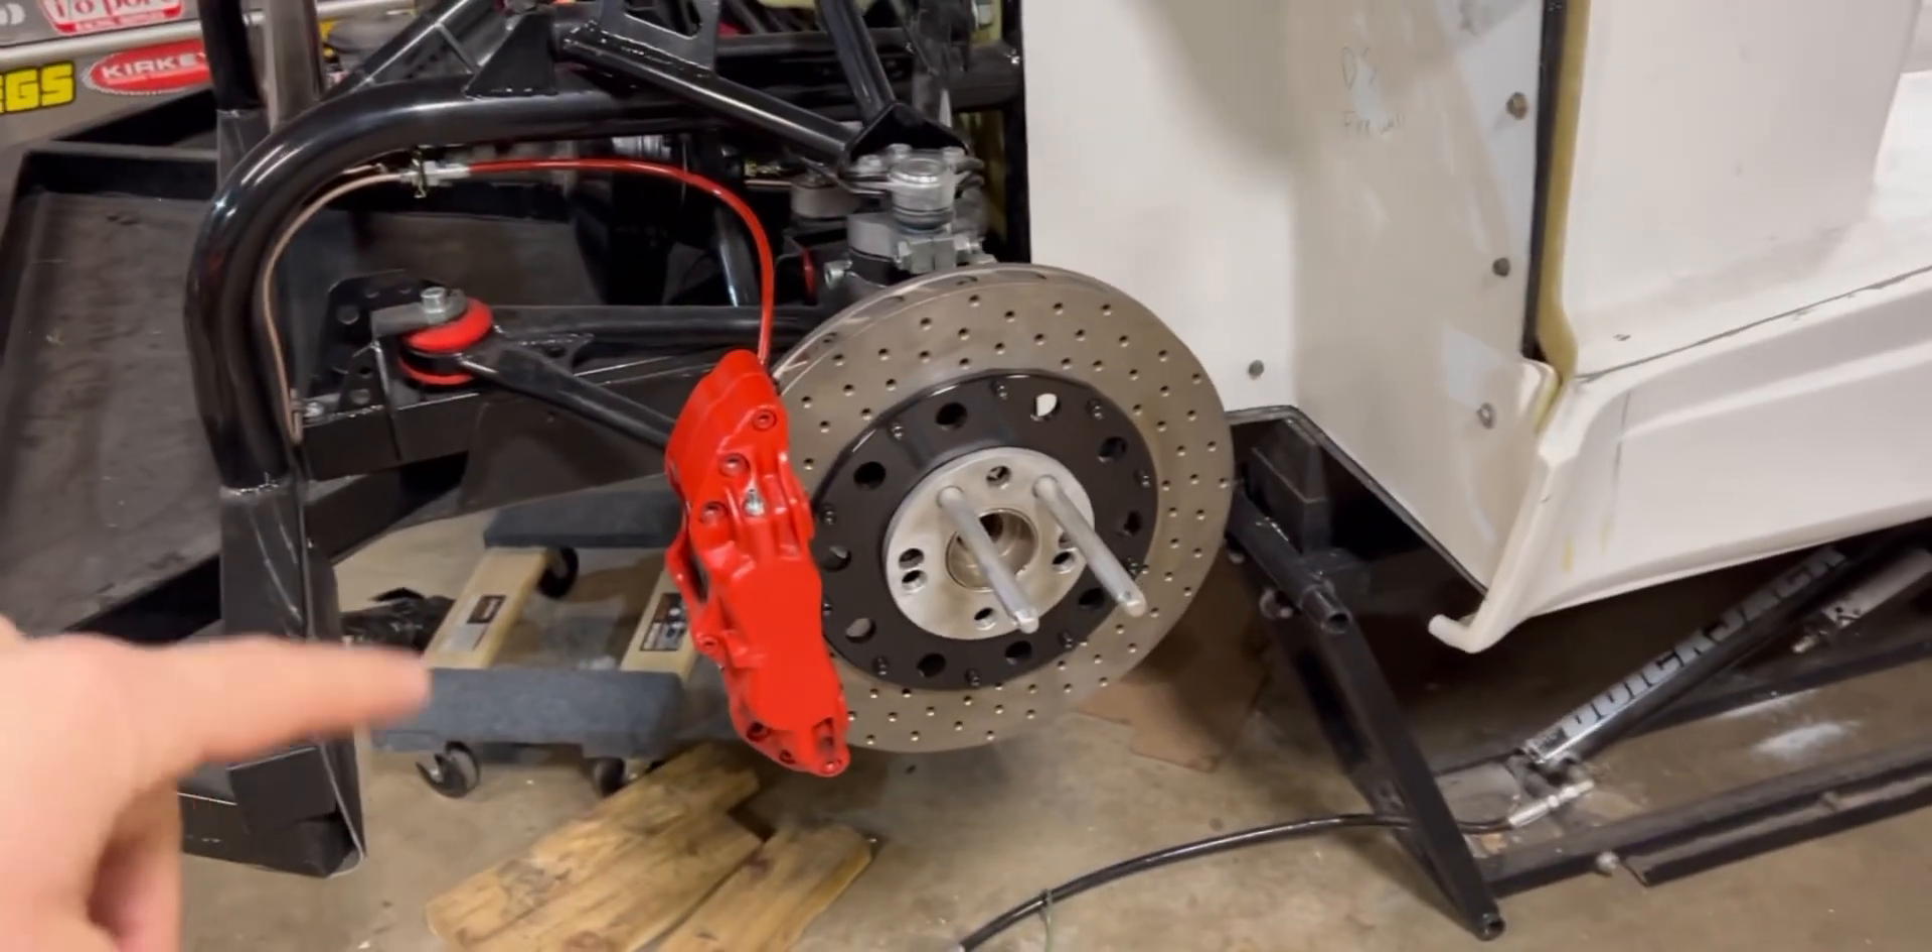Look at that brakes are all on.